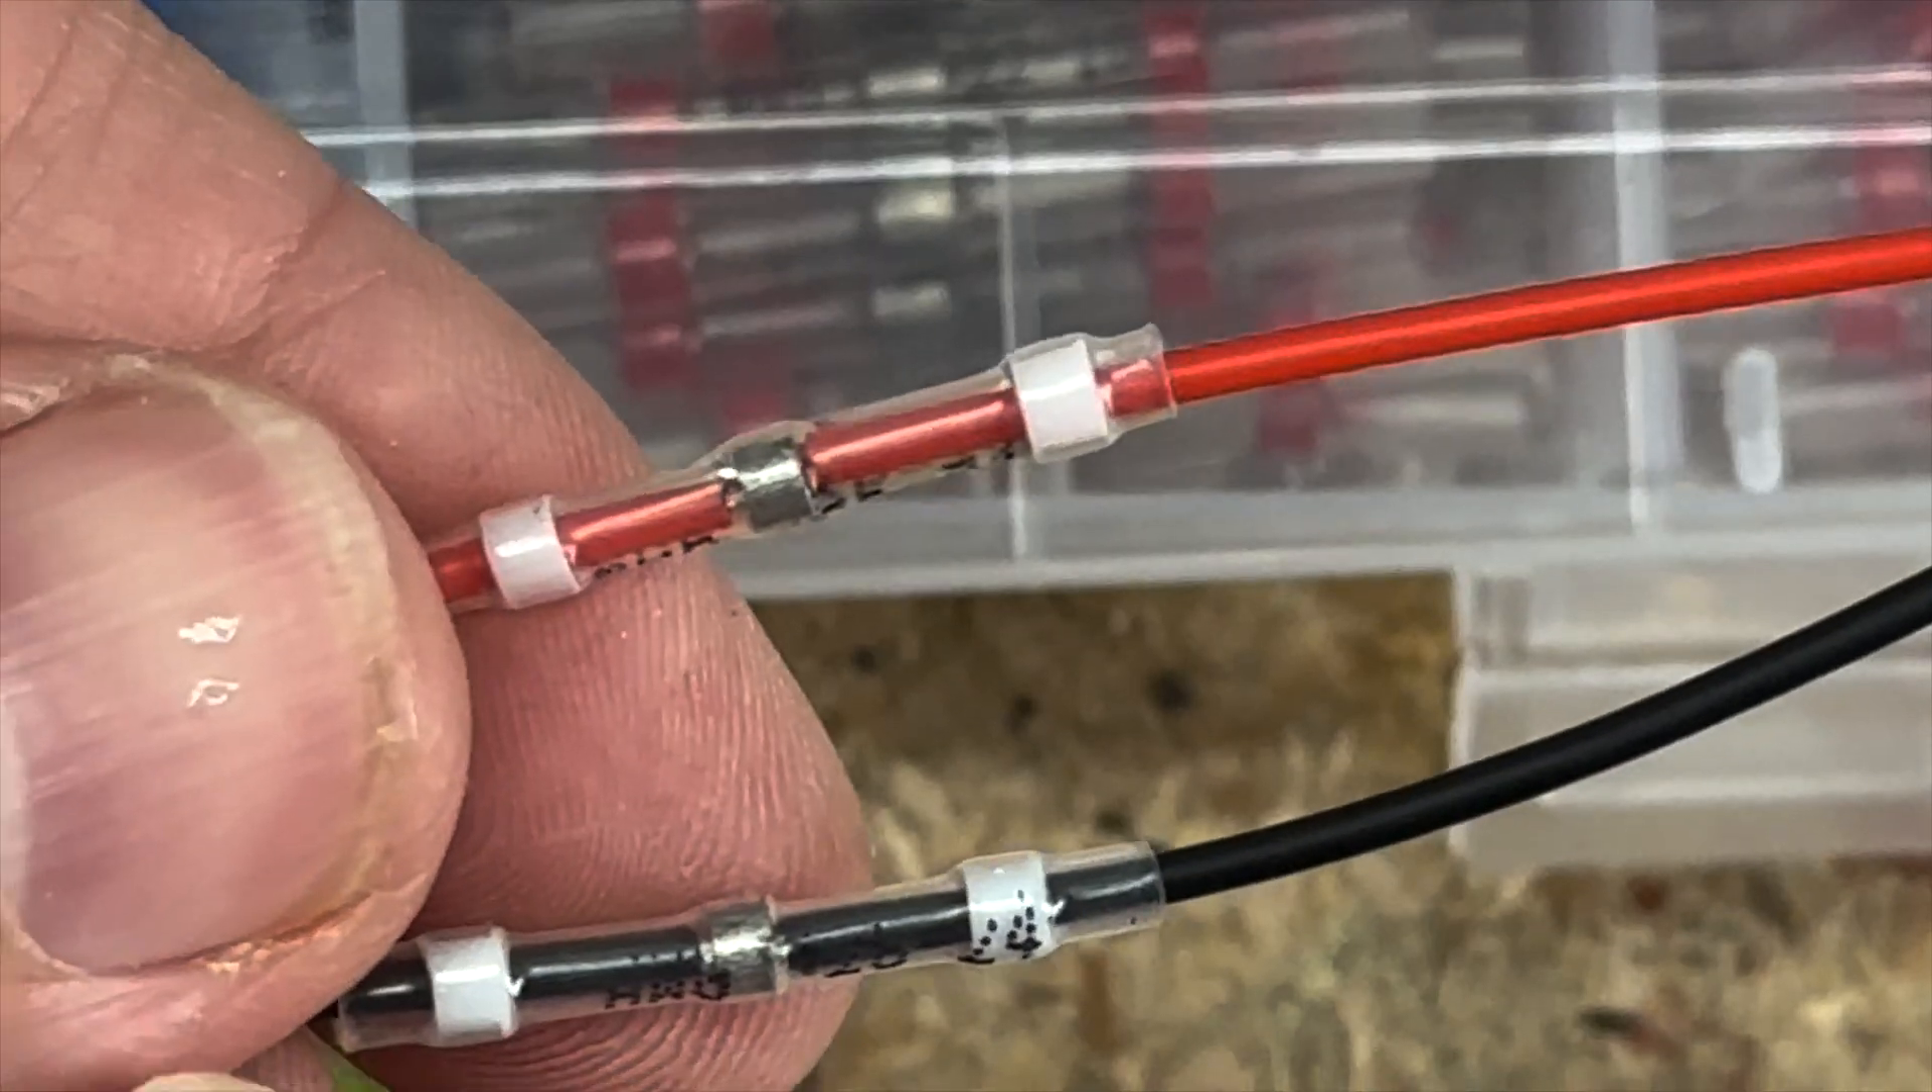You can see that i've i've overlapped my wires and i've made sure that they're under the solder points.